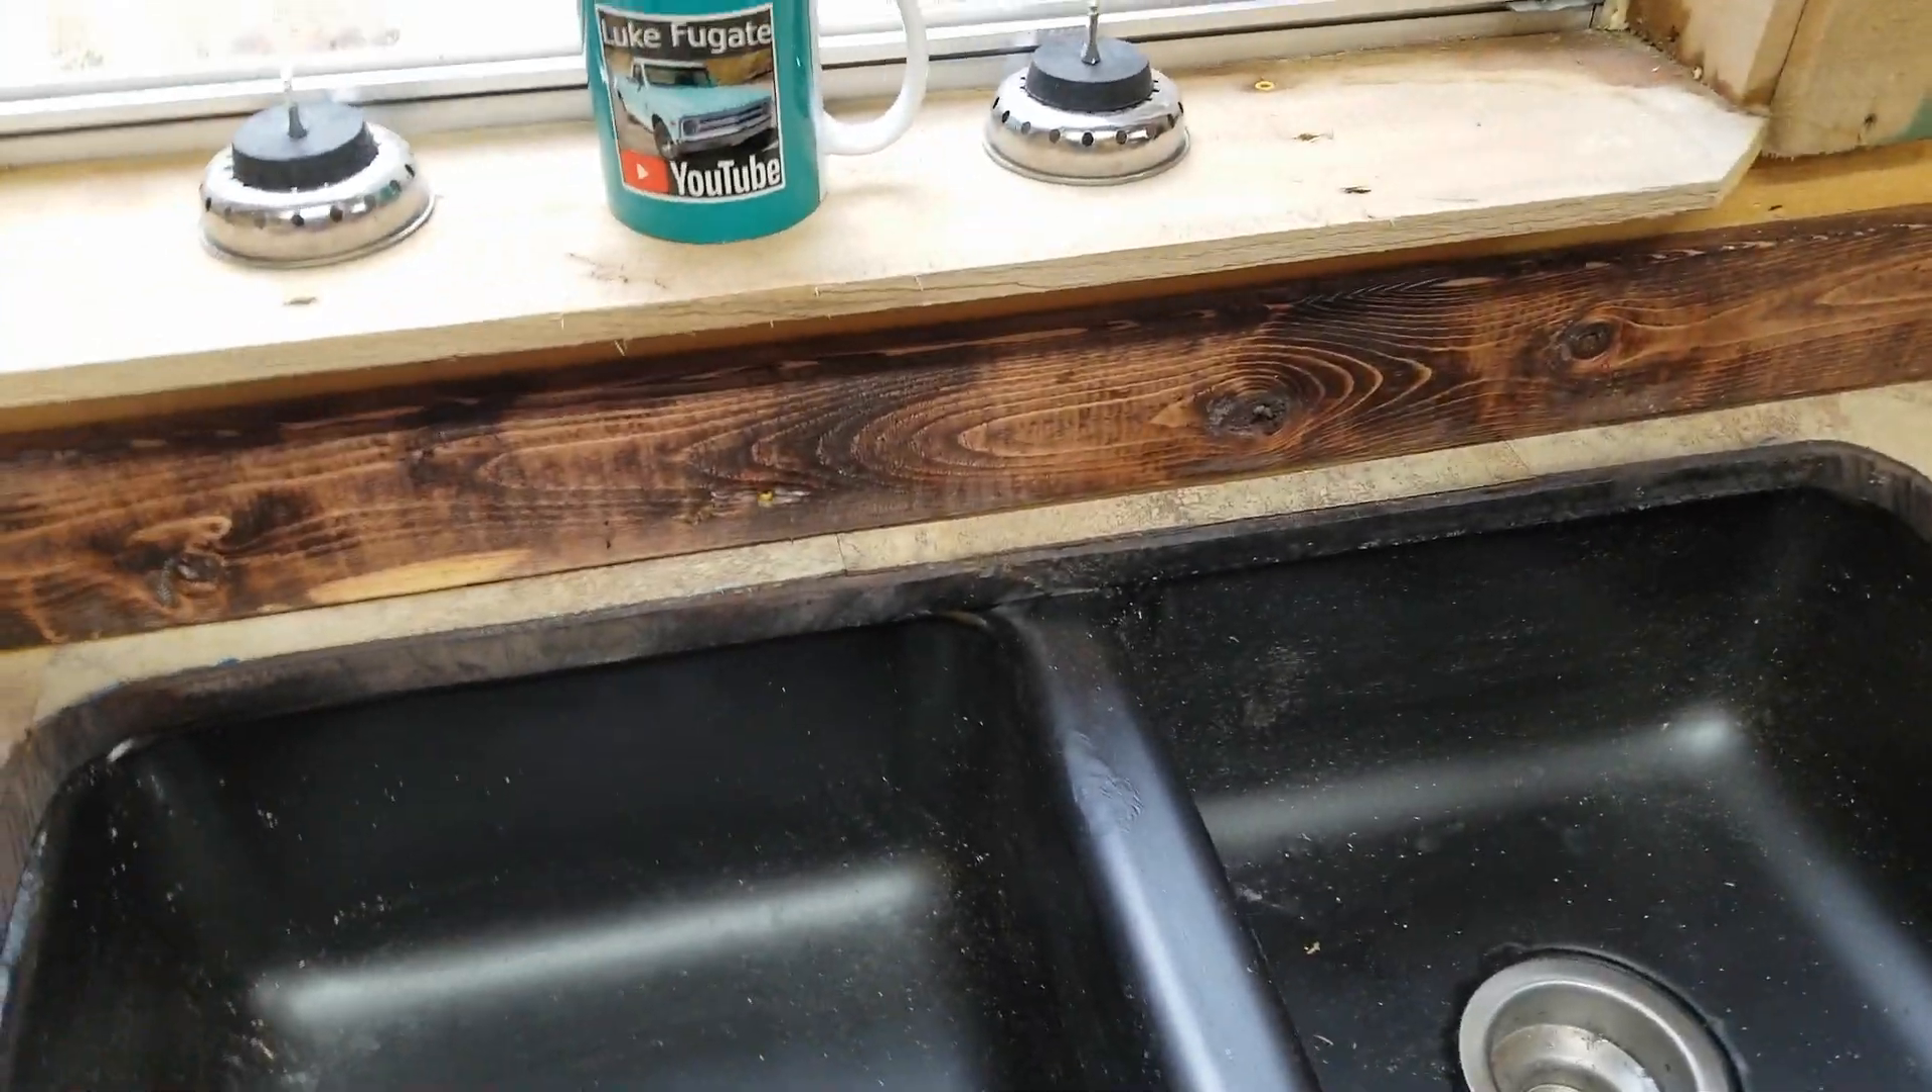I still, of course, don't have a faucet yet.